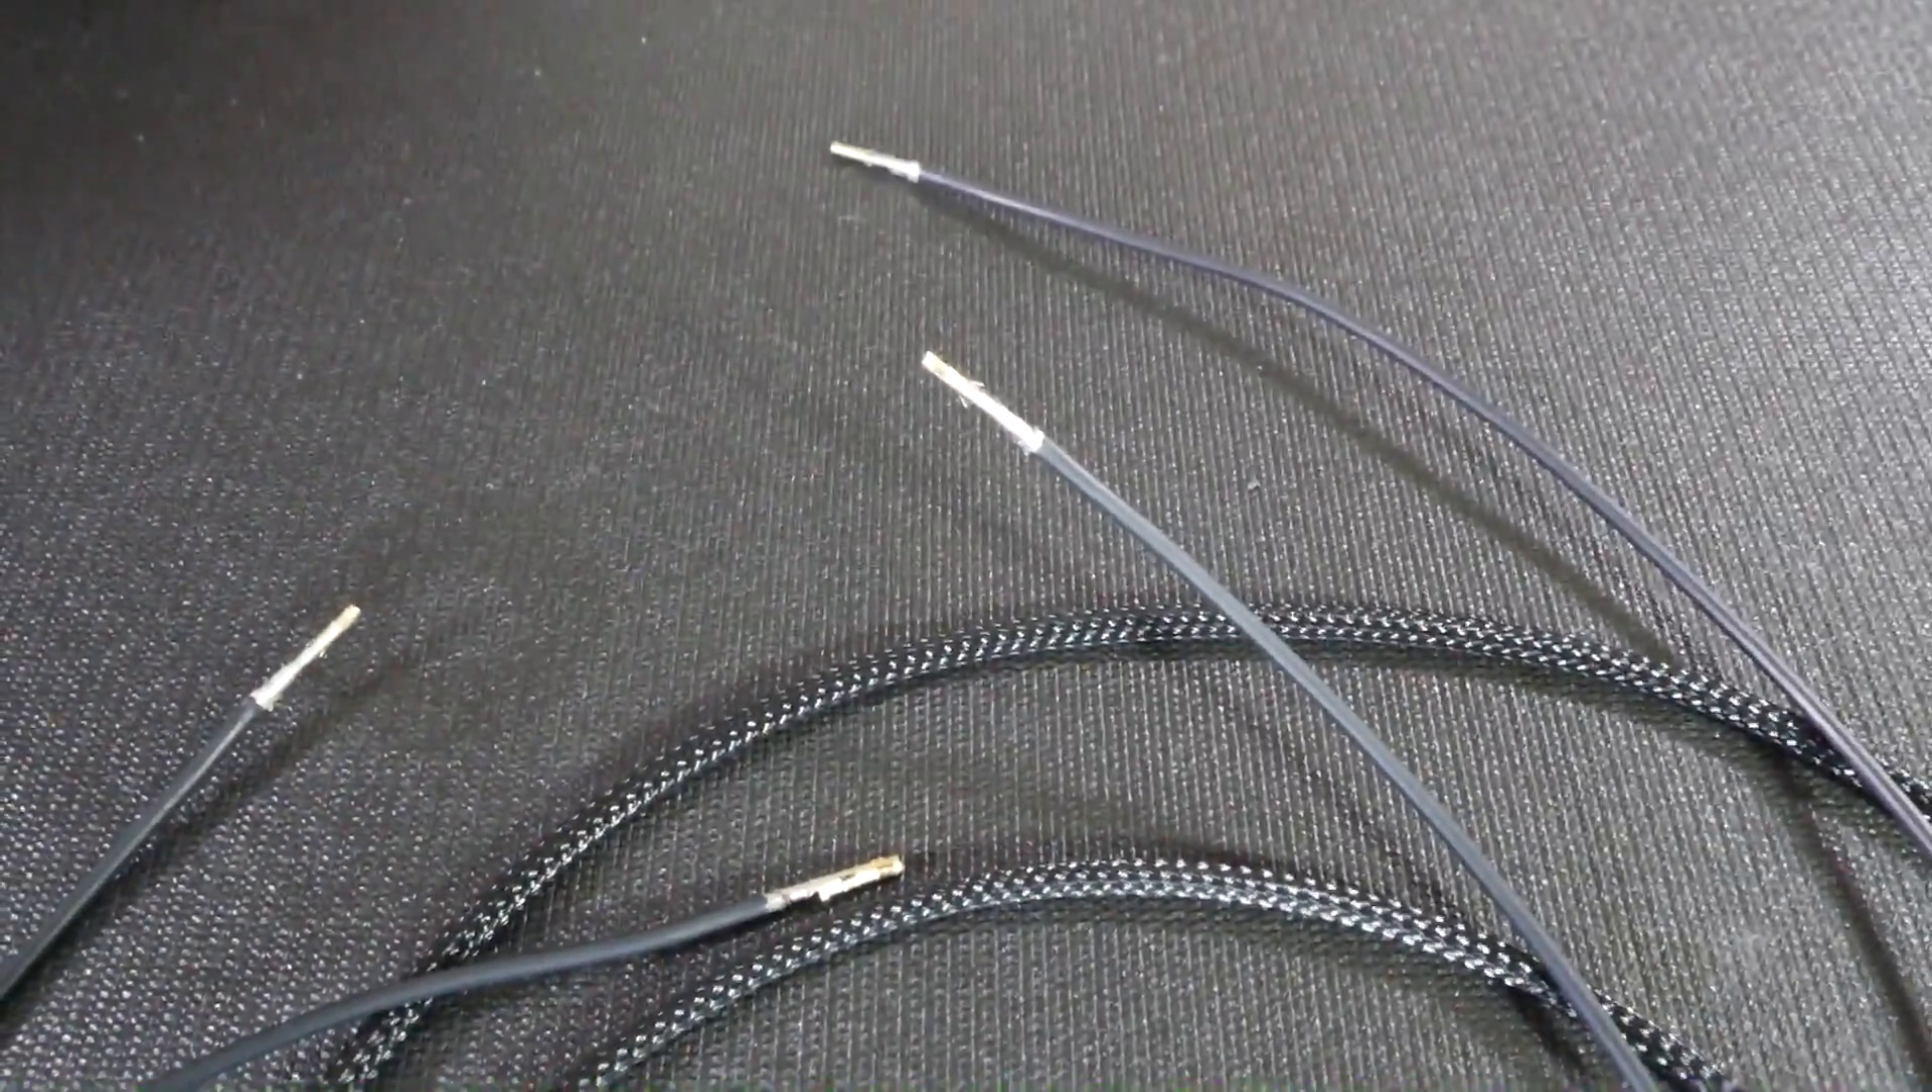You have your last couple of wires which have already been cut to length the ends stripped pins crimped on both ends.